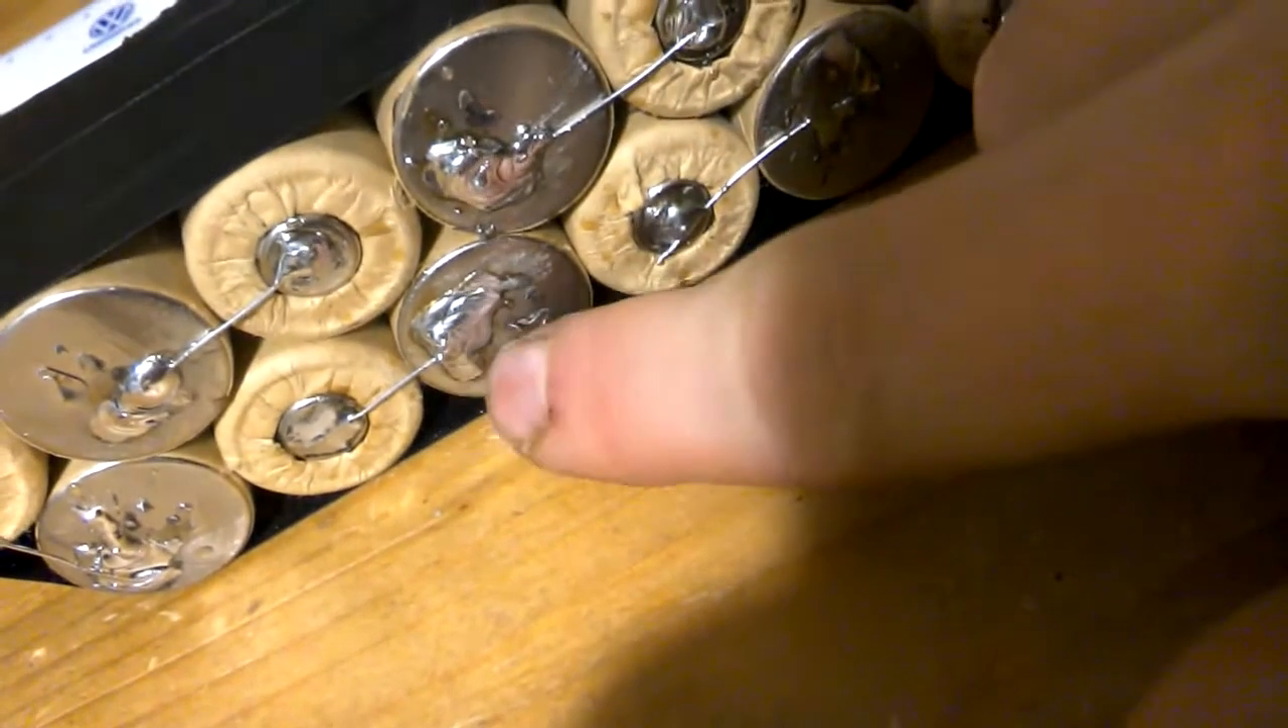J'ai fait les soudures pas très très propre mais bon ça tient quoi.